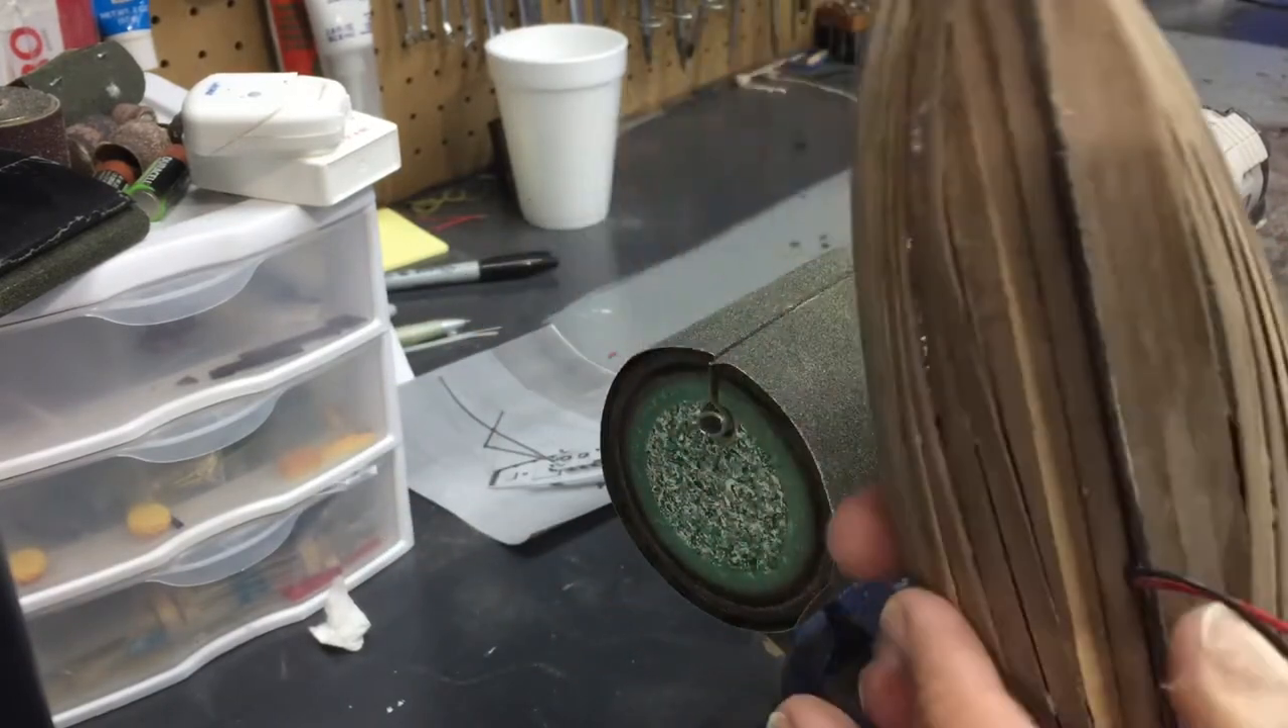This is probably the worst planking job I've ever done I've got a lot of gaps here.